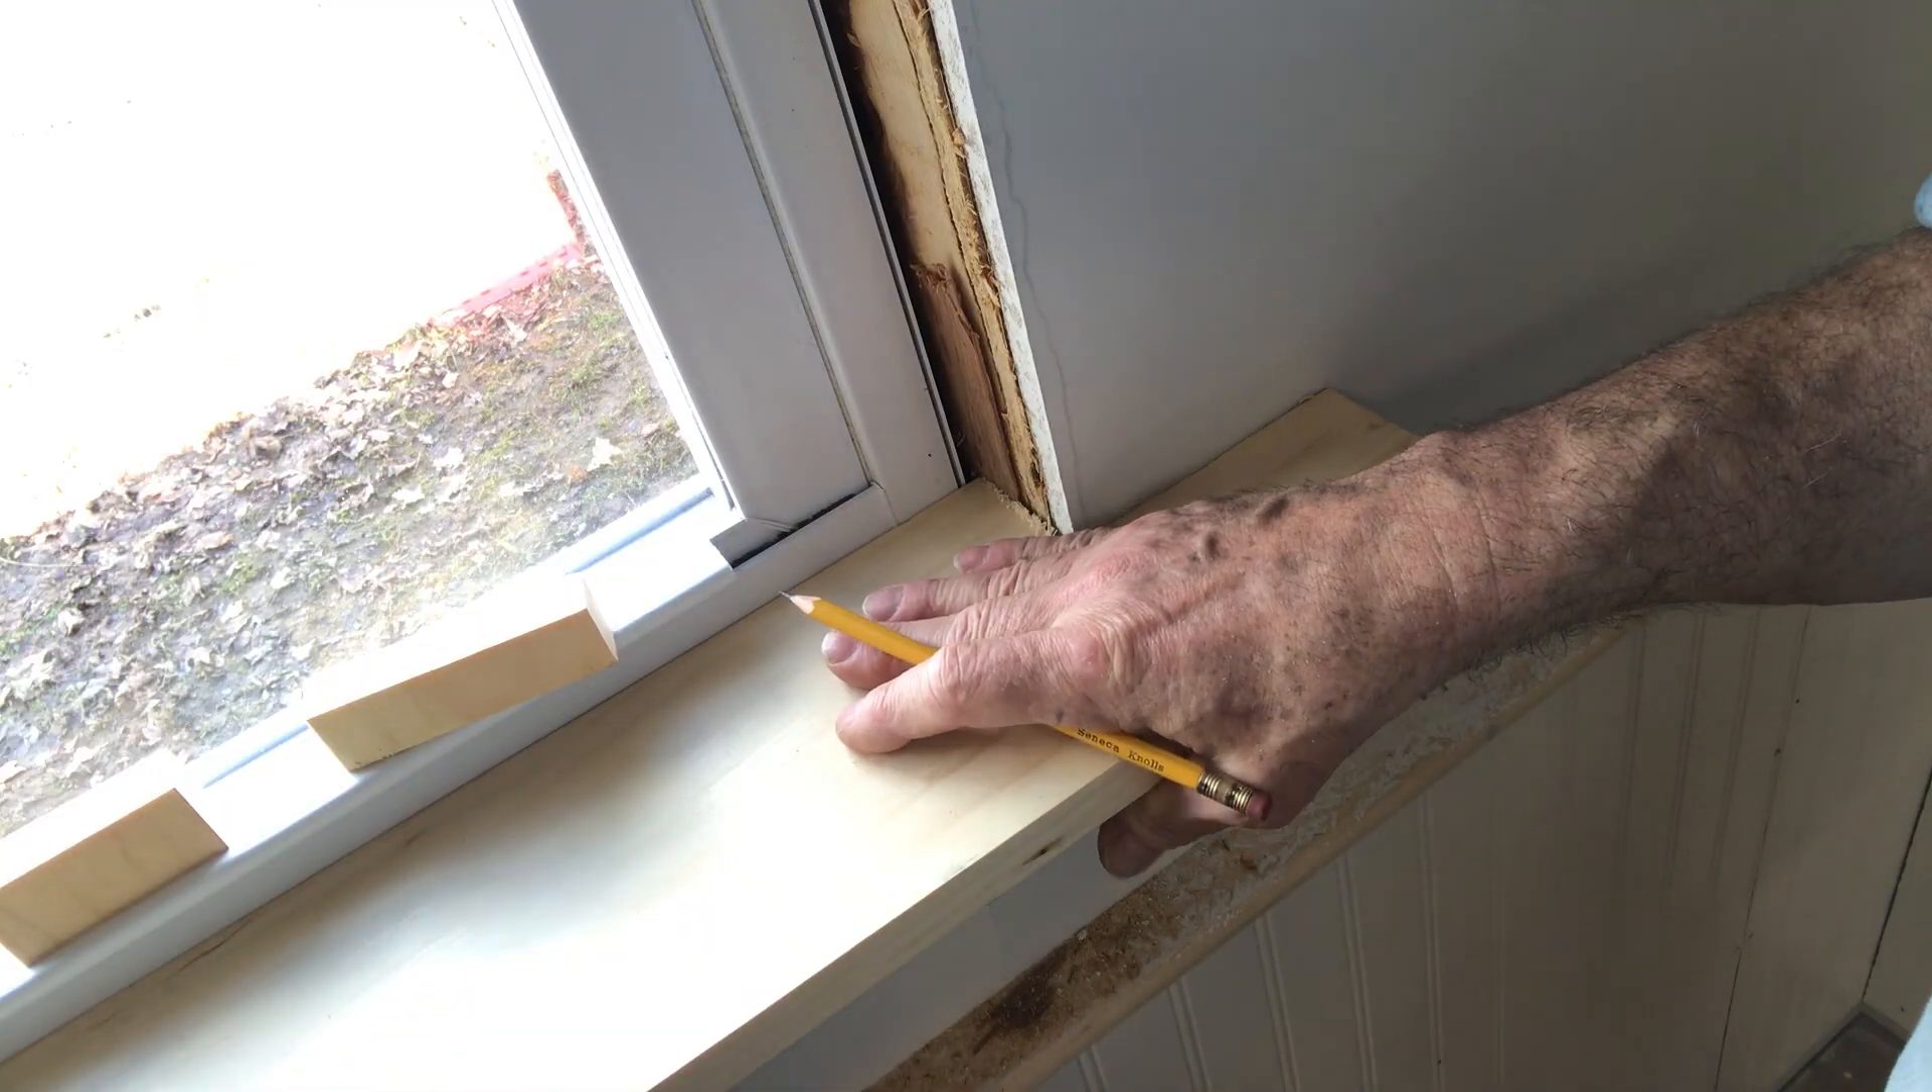So the sill is in place here, and what I want to do is mark for the sides.